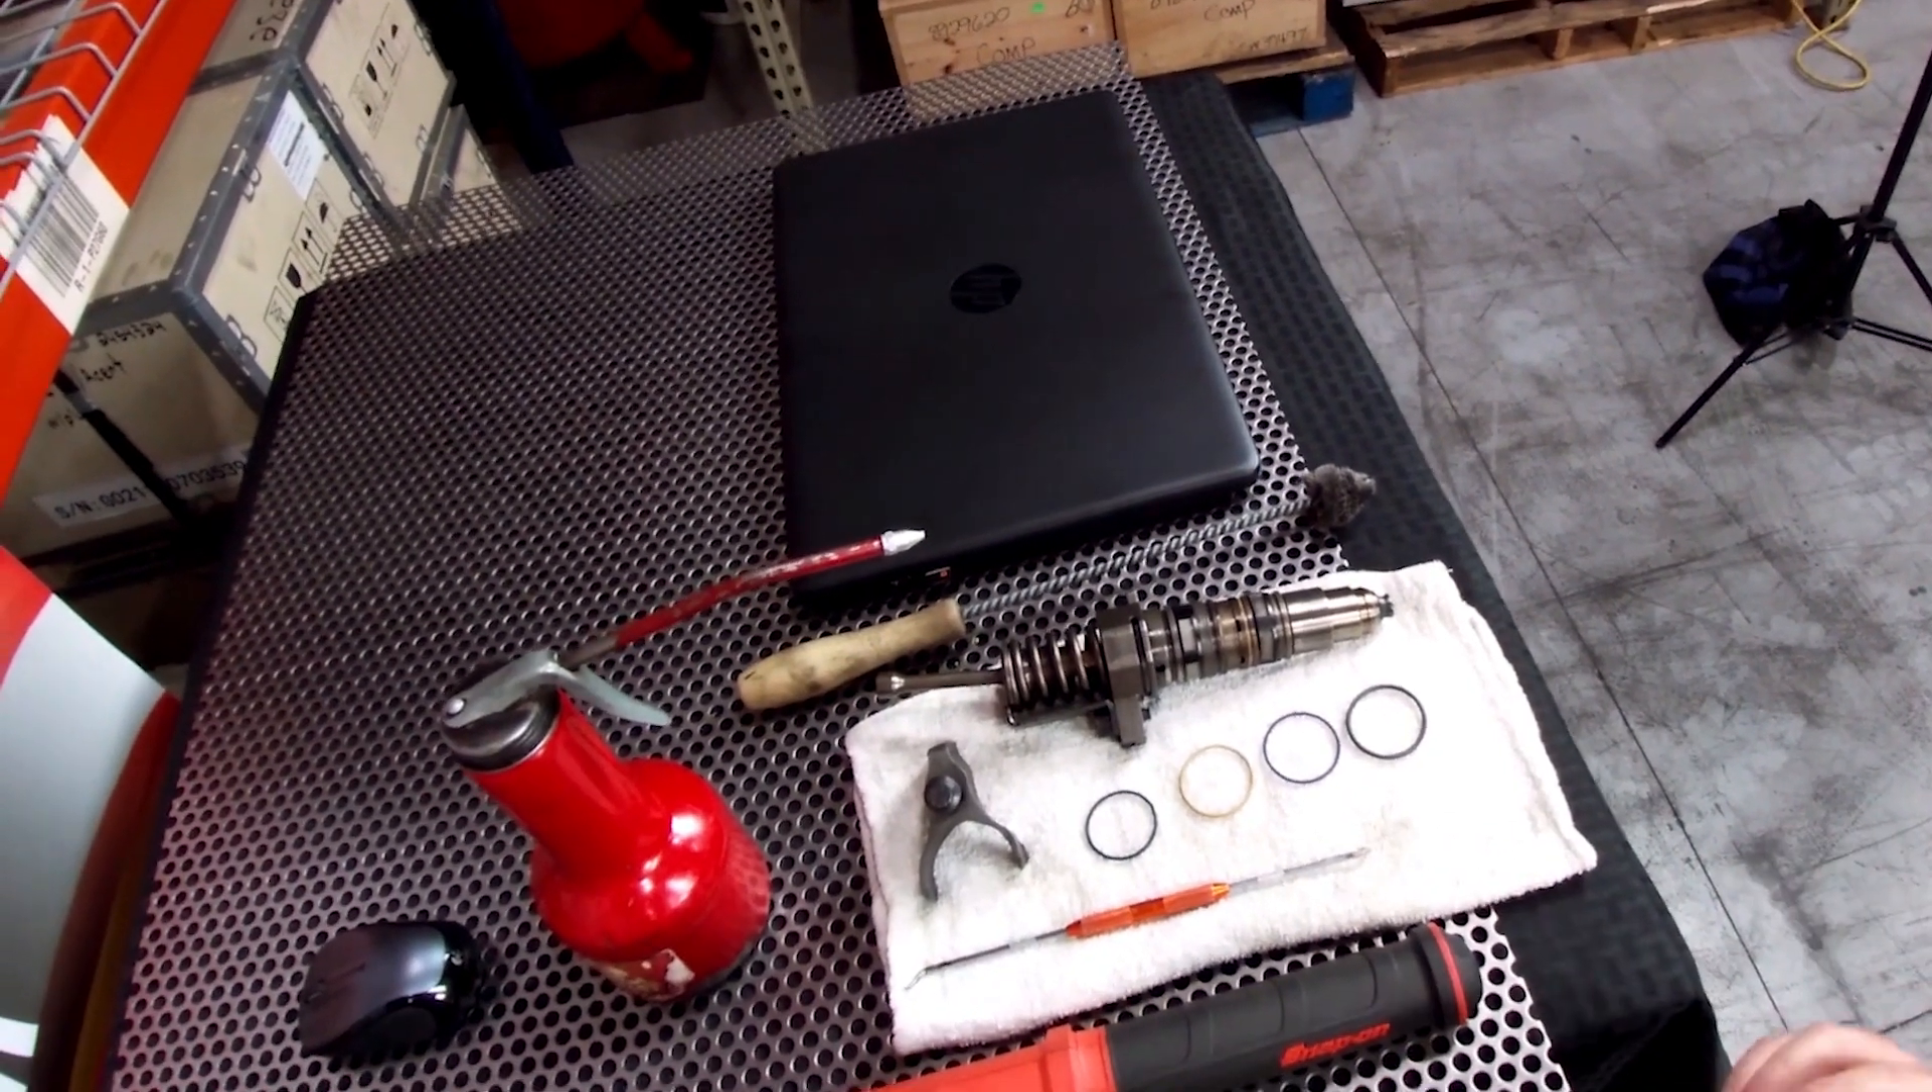We have the injector out of the cylinder head.